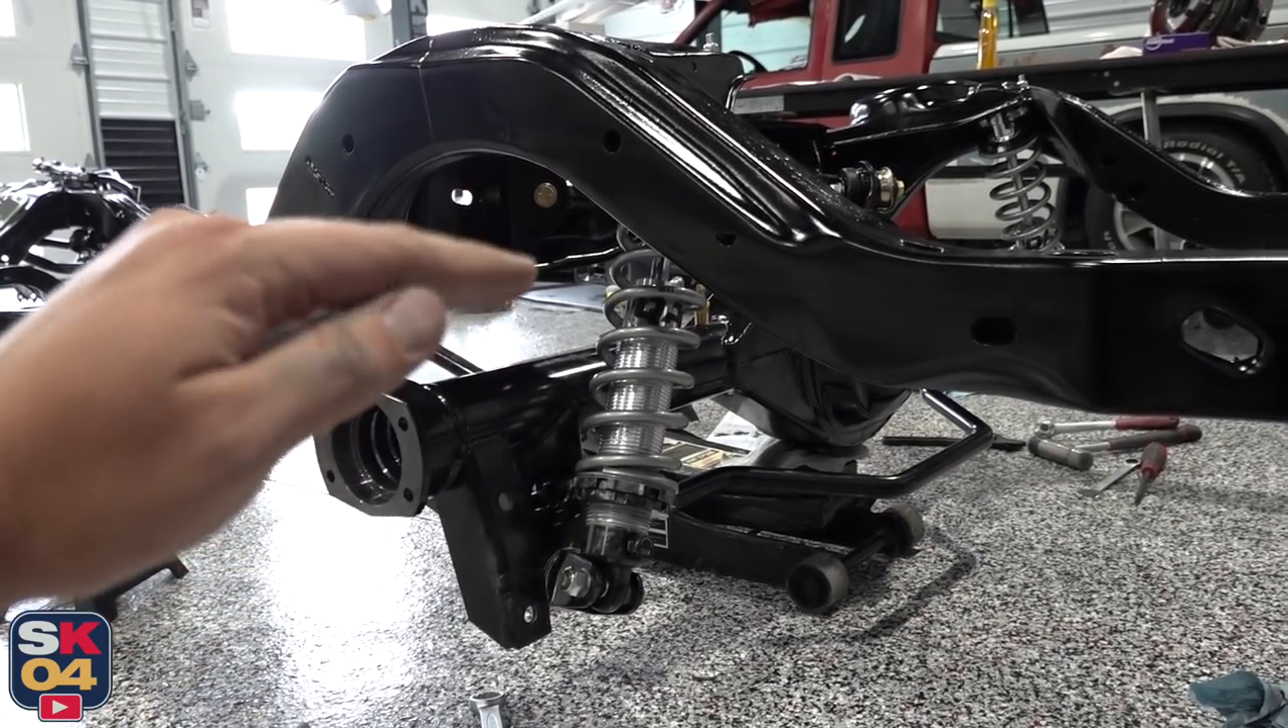These coilovers went together pretty much the same as the front with the exception of the top, being that we don't have an upper spring pocket back in this location.